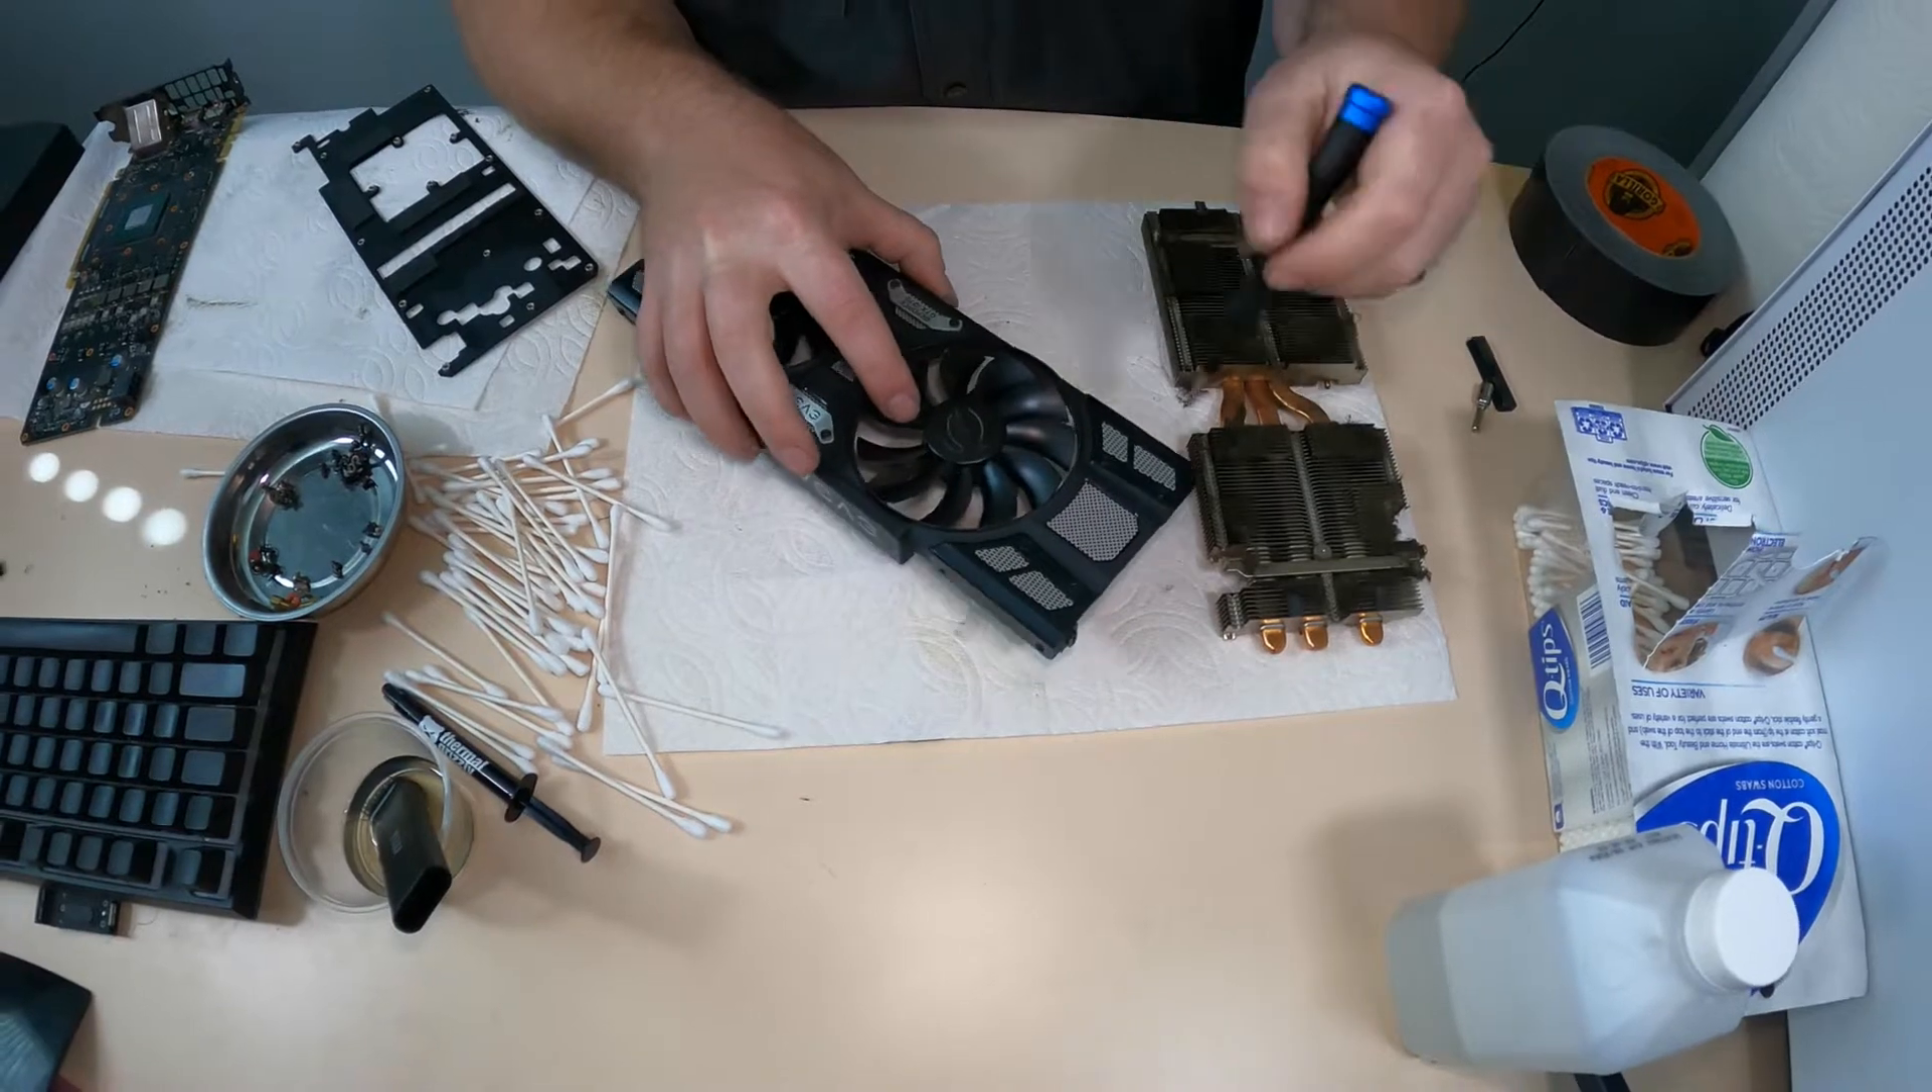So we still need to disassemble the fan blades because the one bolt just separates it from the cooler.